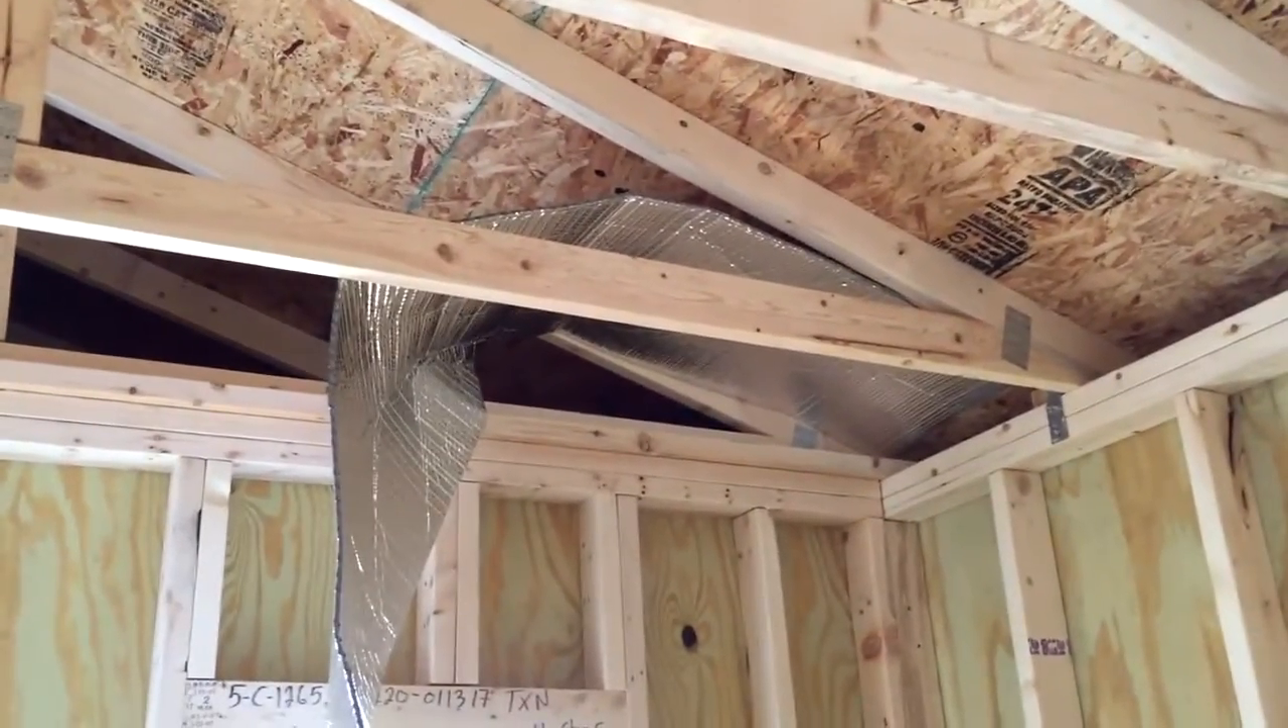I don't want to, I can't do the walls yet because we still got to run the wiring and put on the other insulation.